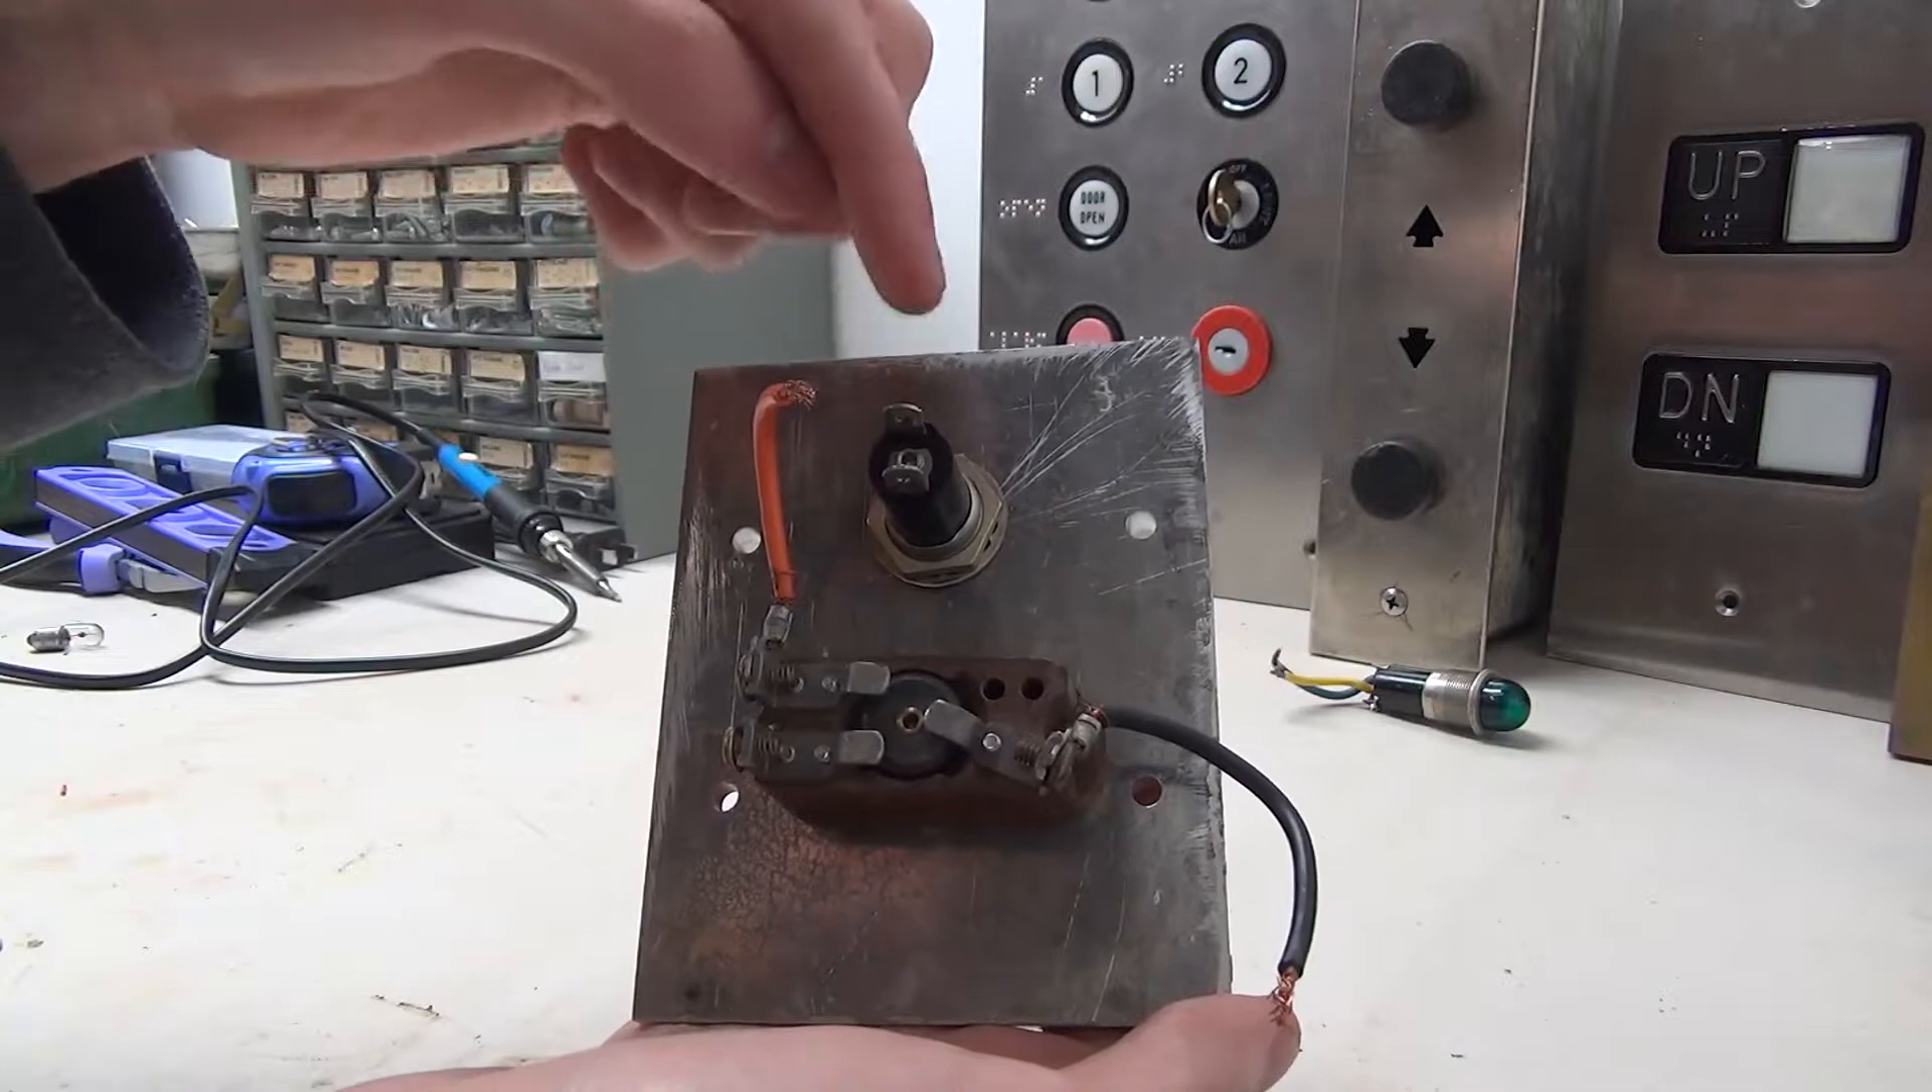So we have the new lamp socket on right here.